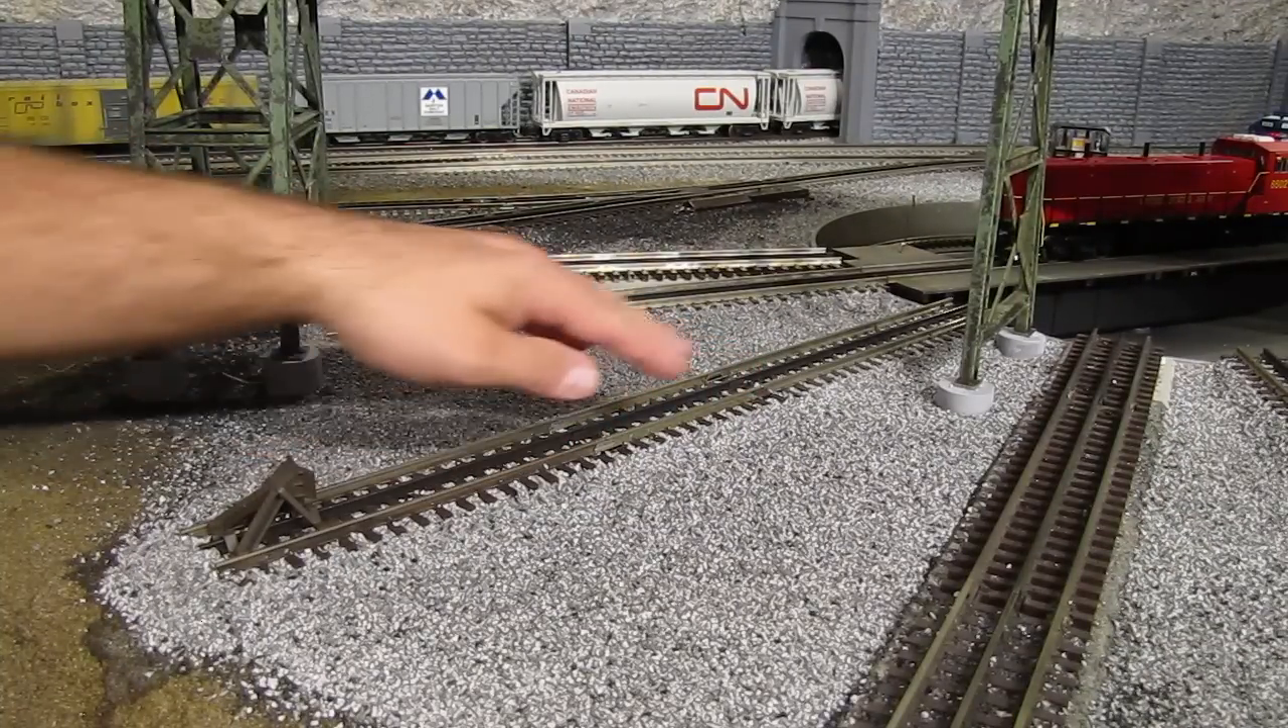And I added a little Atlas track bumper down here.